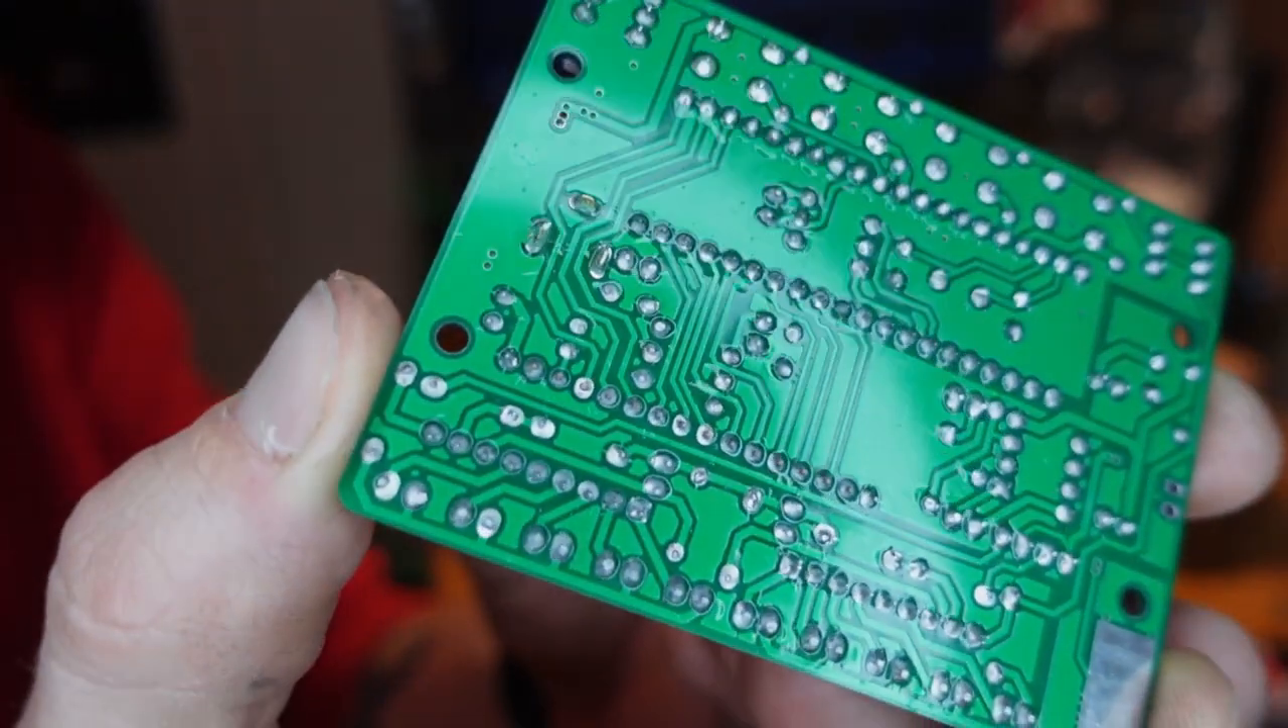I think I've gotten the majority of well actually all of the soldering done to this PCB it's all done.